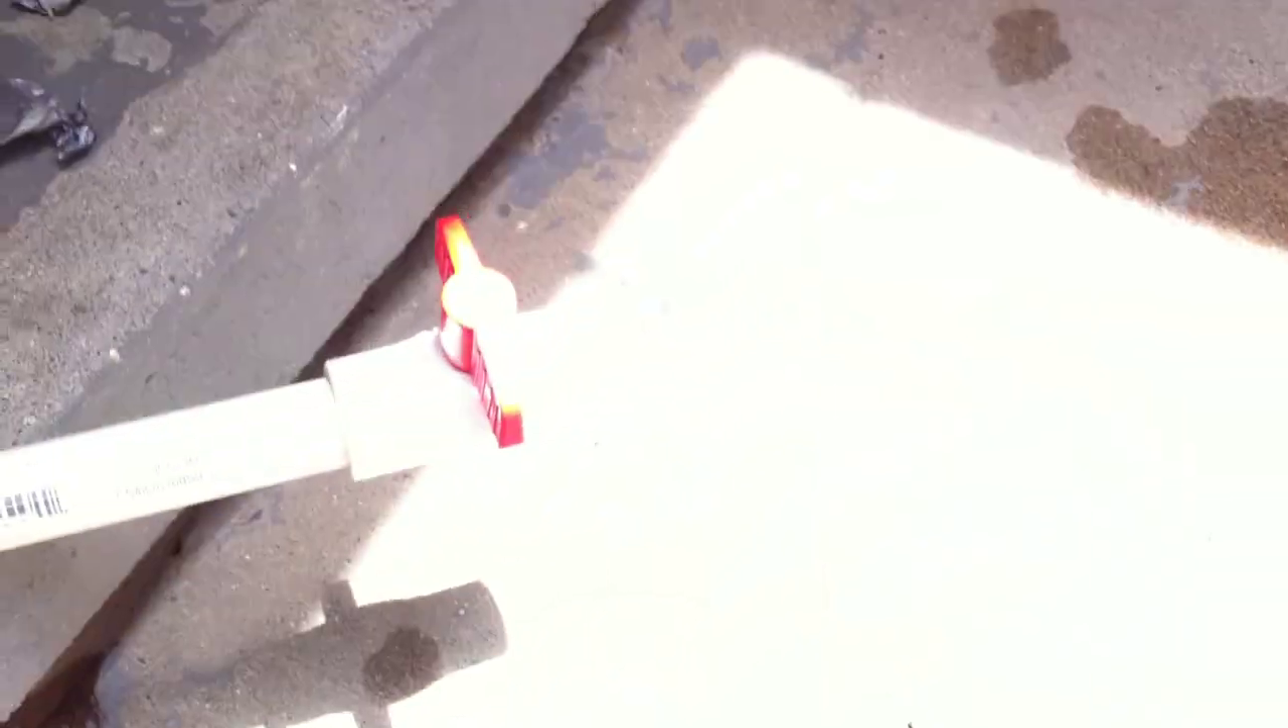I just connected the pipe and the valve for now just jammed them in there just to seal it off.